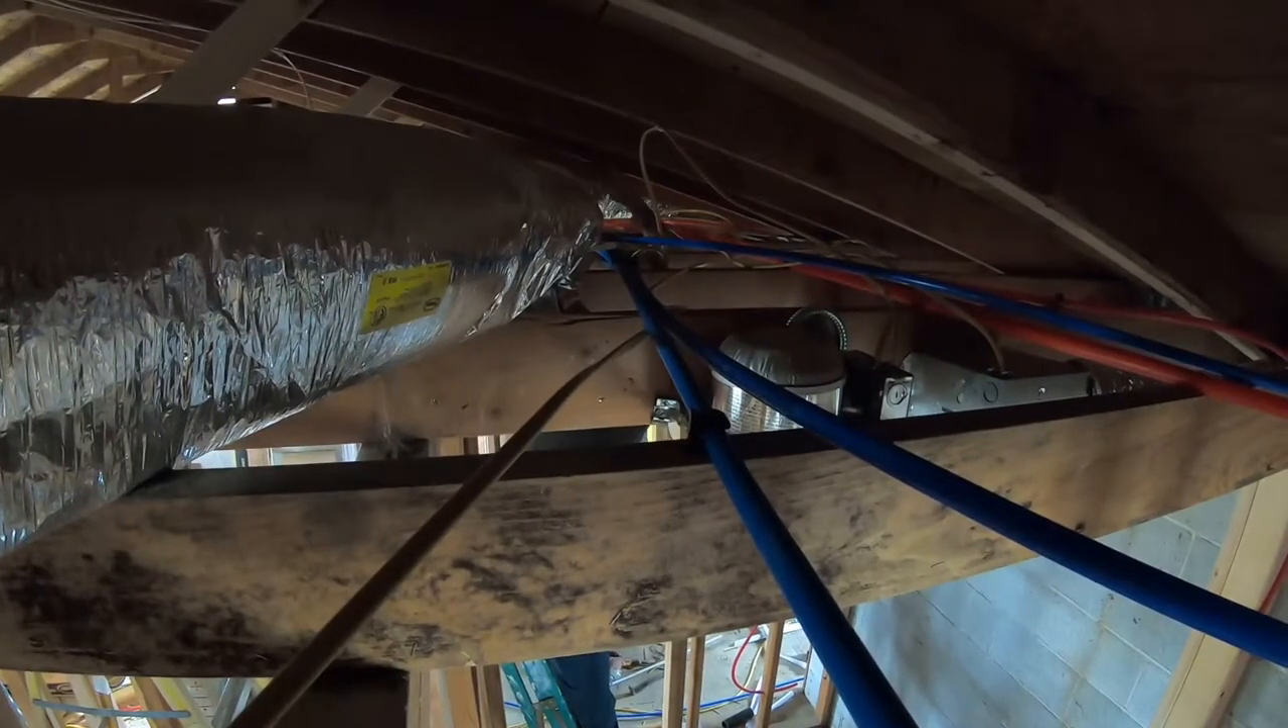And I ran all the cold lines together and ran all the hot lines together. Cold is in blue hot is in red.